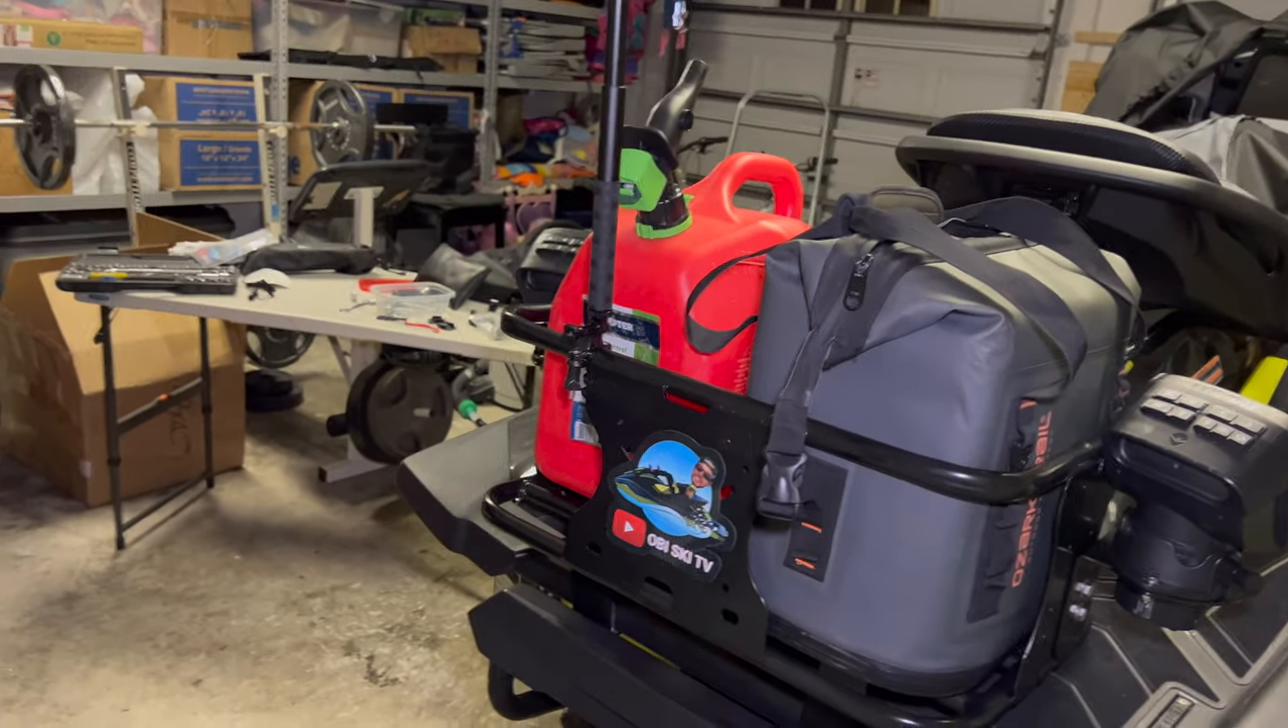The rack is complete ladies and gentlemen.